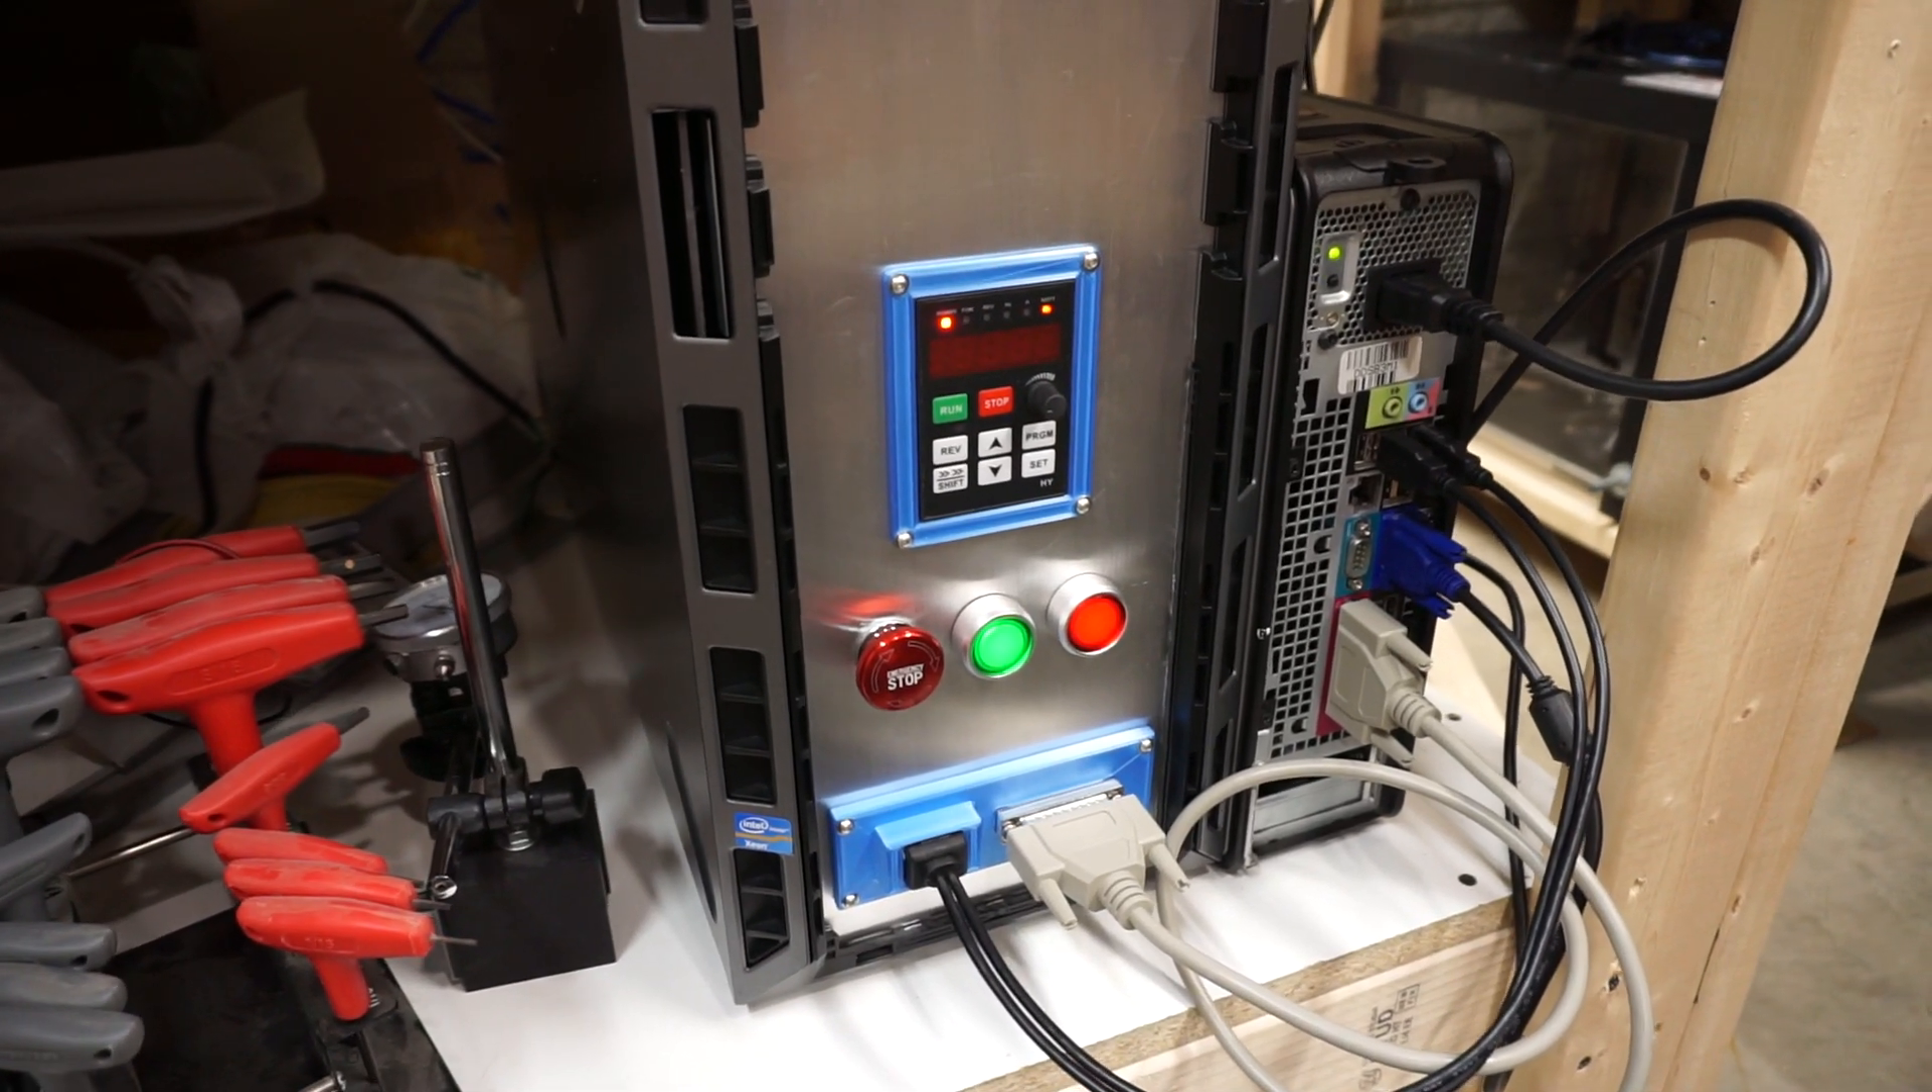So but I got the uh control panel mounted down below here.